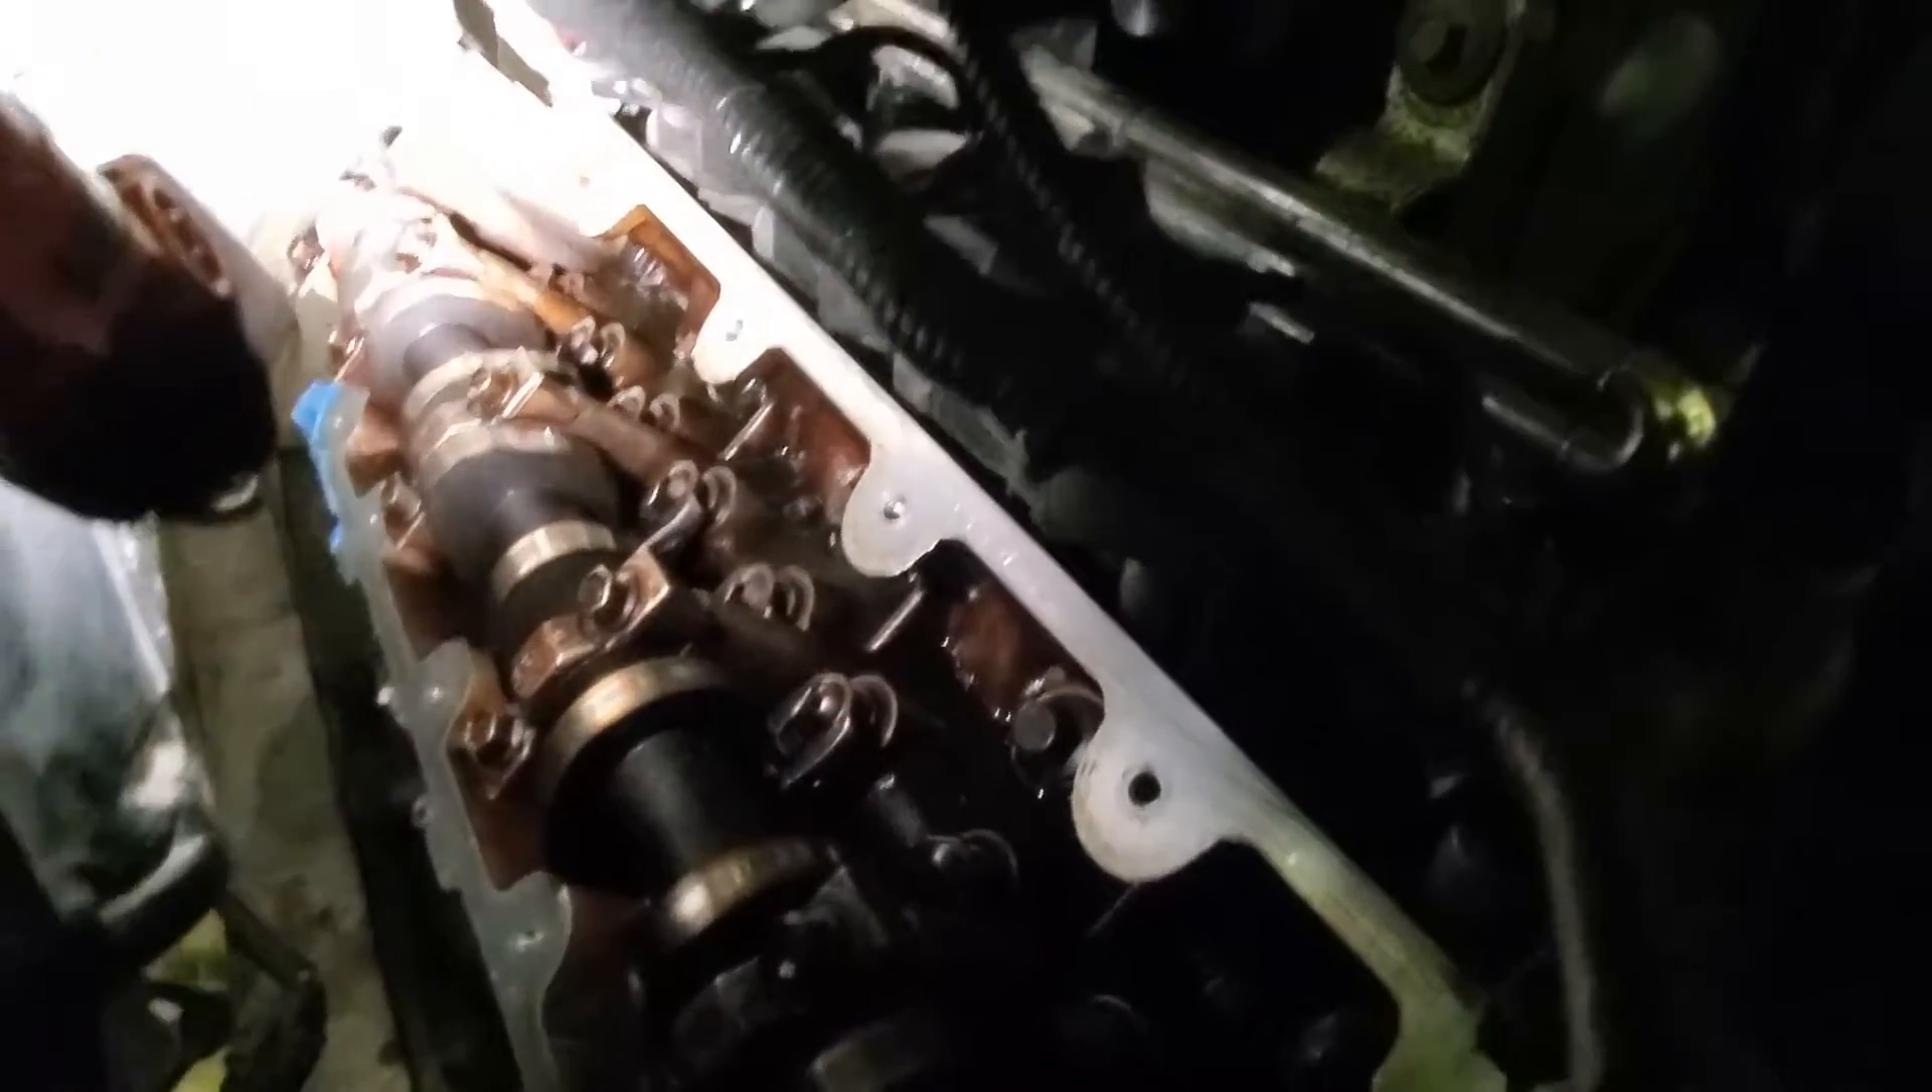Well, we've got the valve cover off and that was no fun.